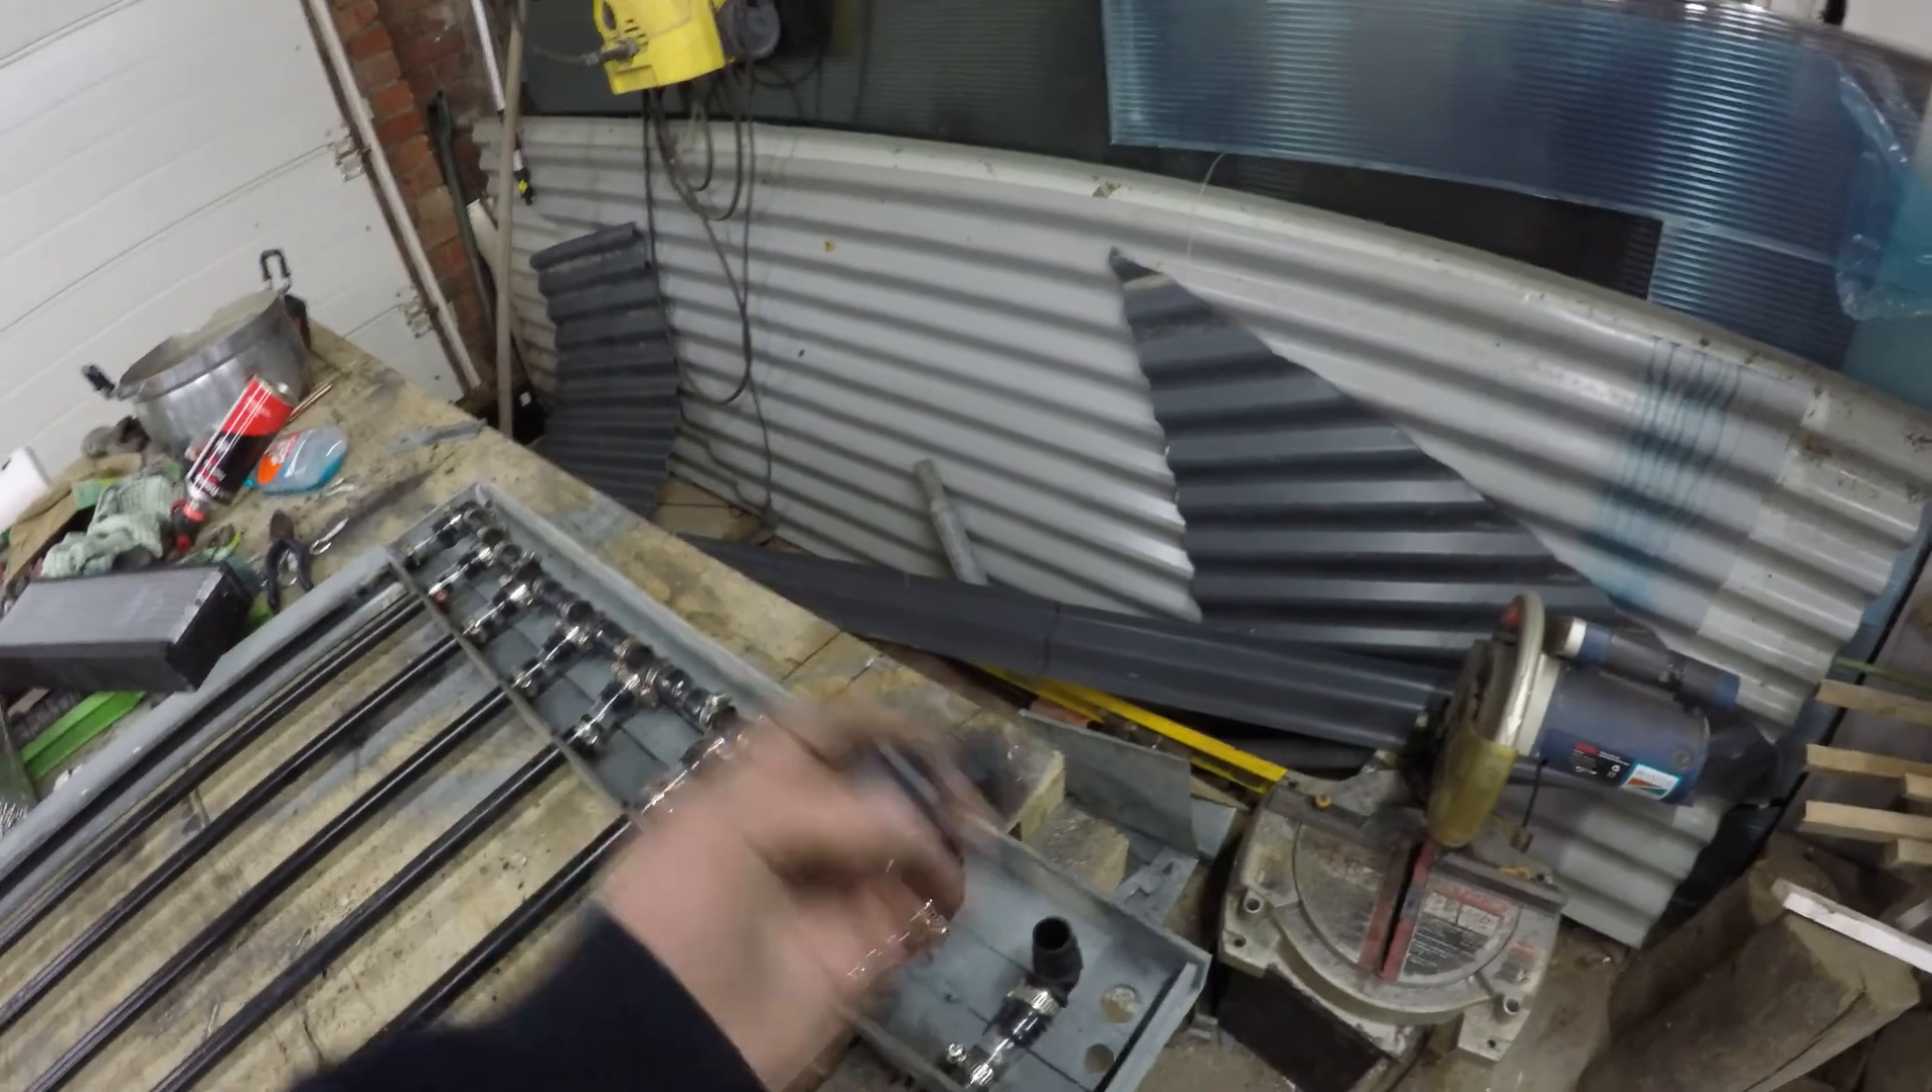I might put a metal cover on top of these, just to stop all the dirt and all that from the compost getting in here among these pipes. But I haven't done that yet.